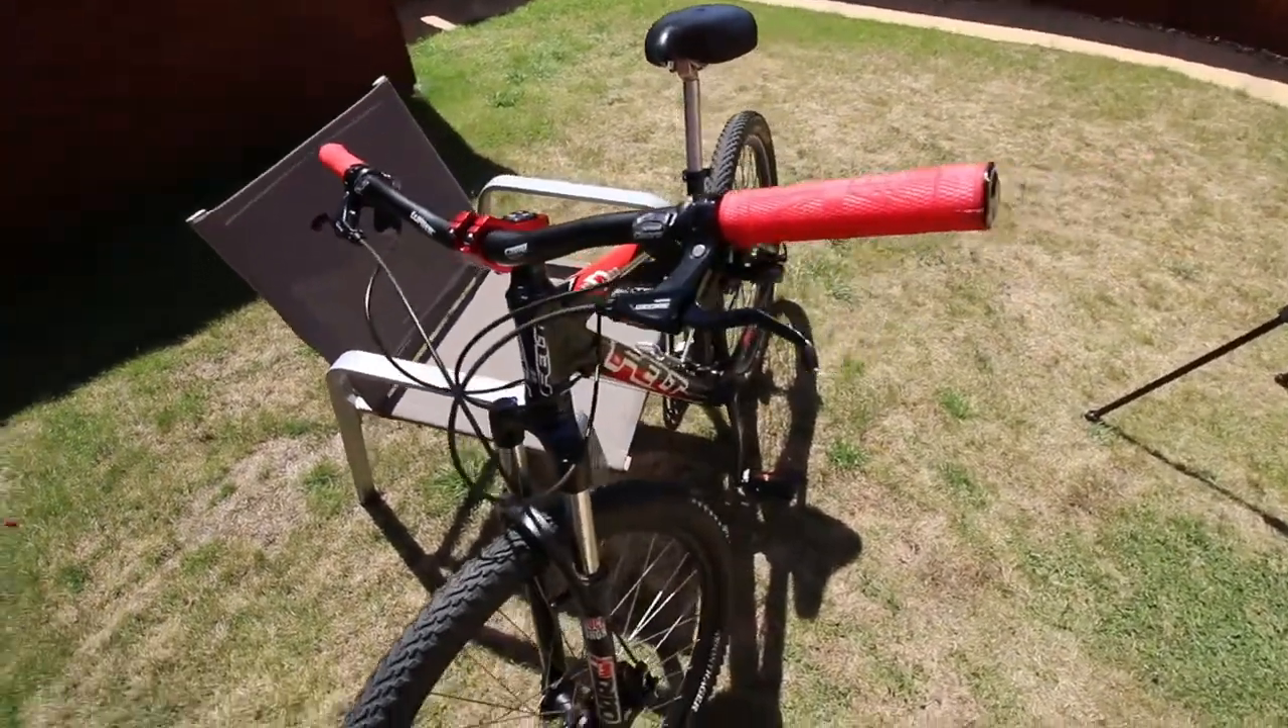Here's the finished bike then, it's got the new stem and handlebar on, new grips, new brake levers.